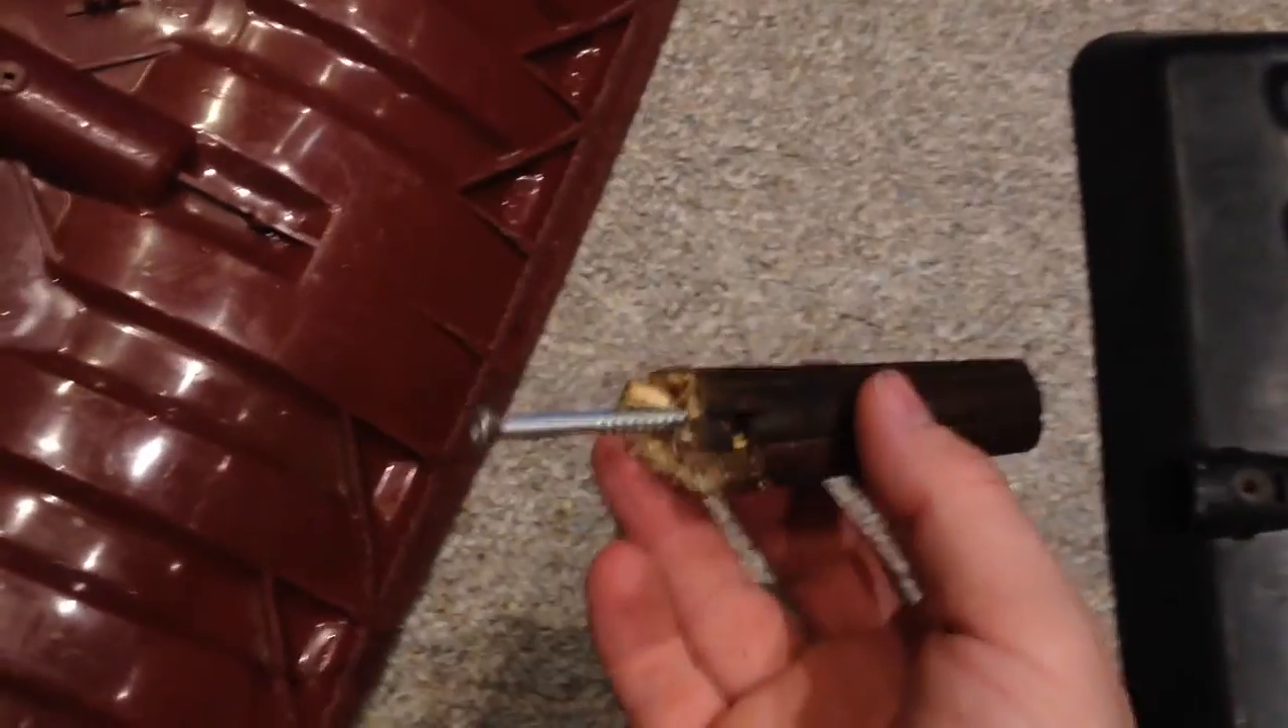This is how the result looks like so this is how the screw was driven into the wood.